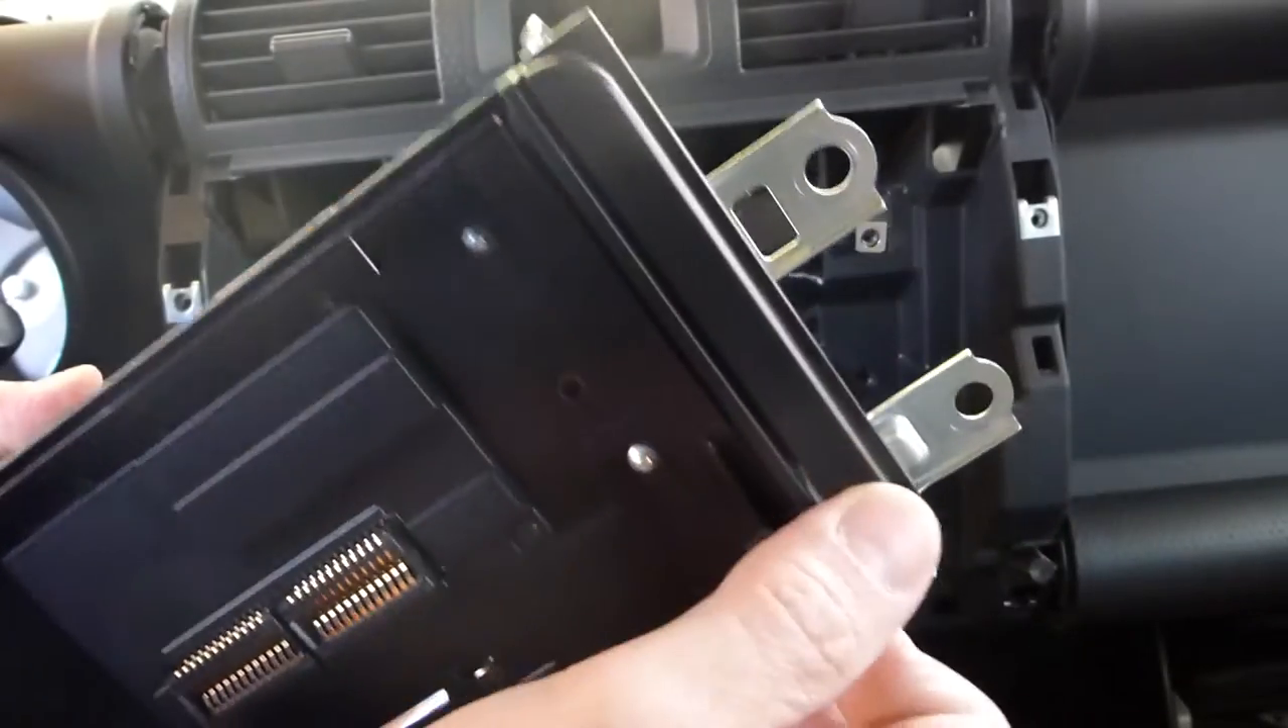Ya estoy listo ya Monté los mismos soportes Que venían en la radio anterior.